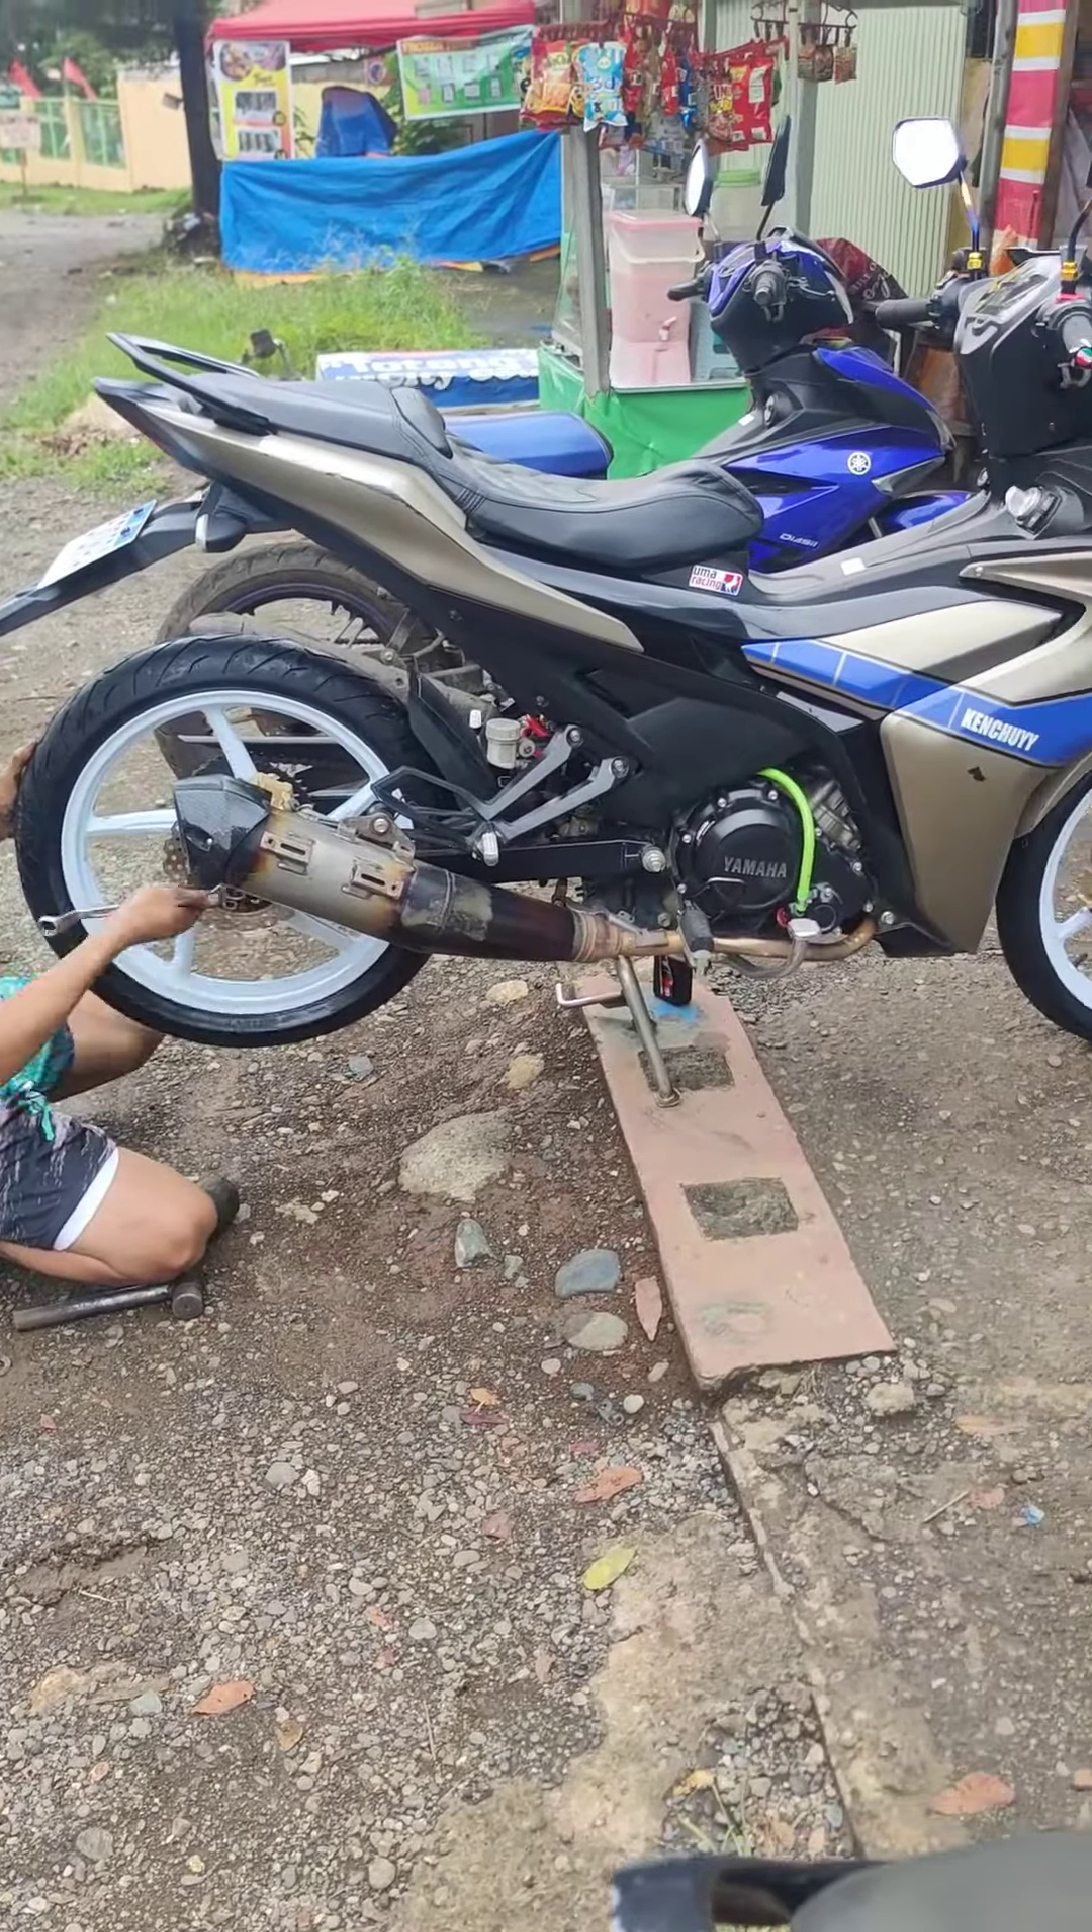Pinambili ko rin ng bago ang mags at gulong. Ayan, kinabit na agad.